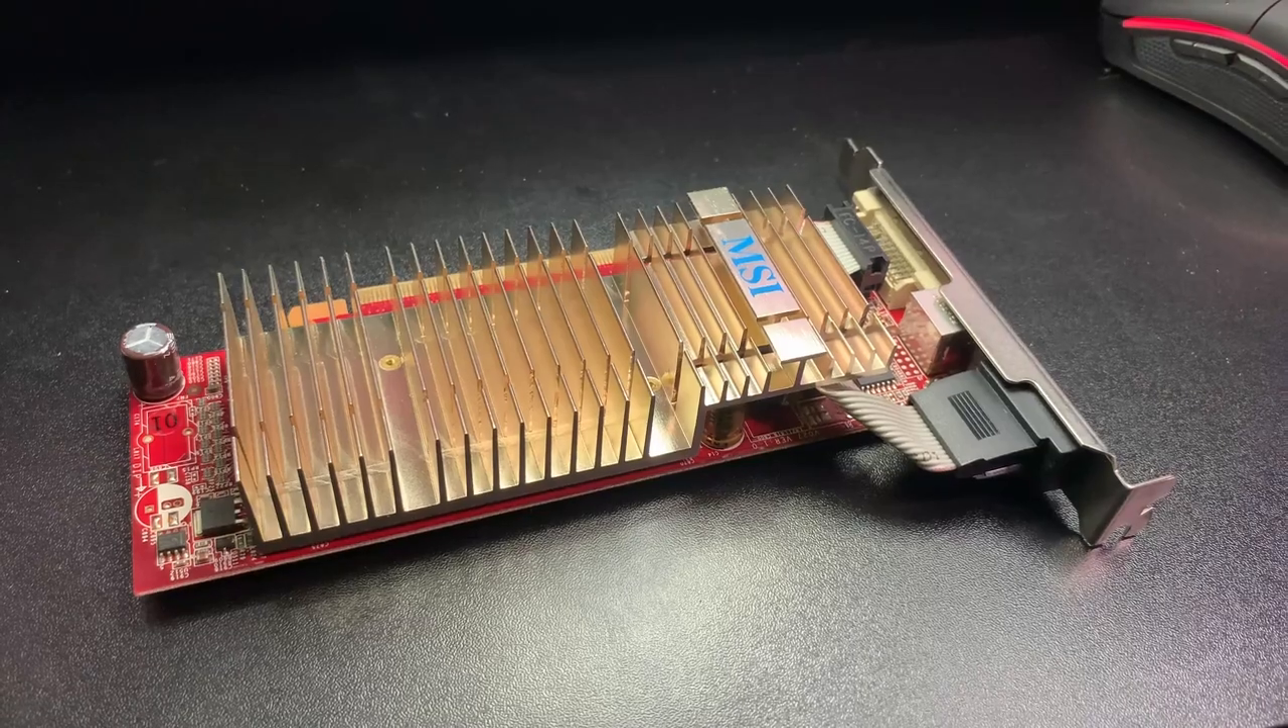Now the card's back together again, ready for testing.